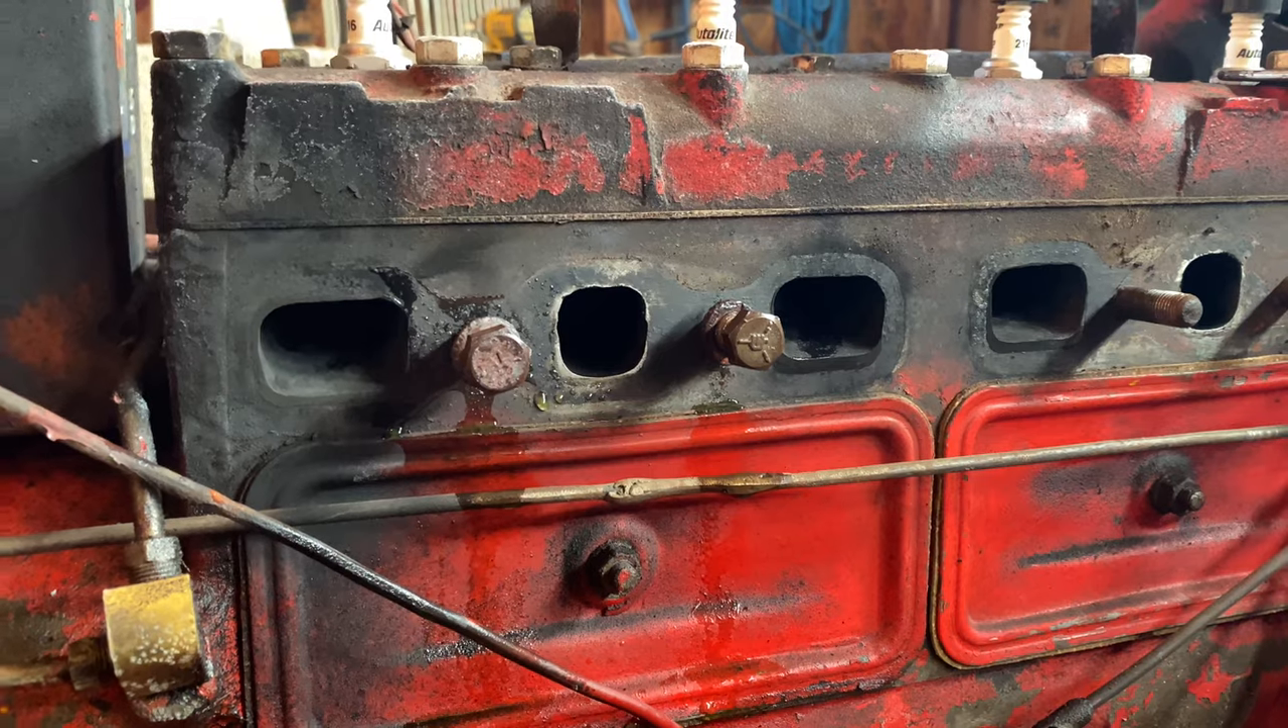Well, now that we got that manifold off of there, um, I ended up putting the, uh, bolts back in to get the radiator fluid to stop leaking.